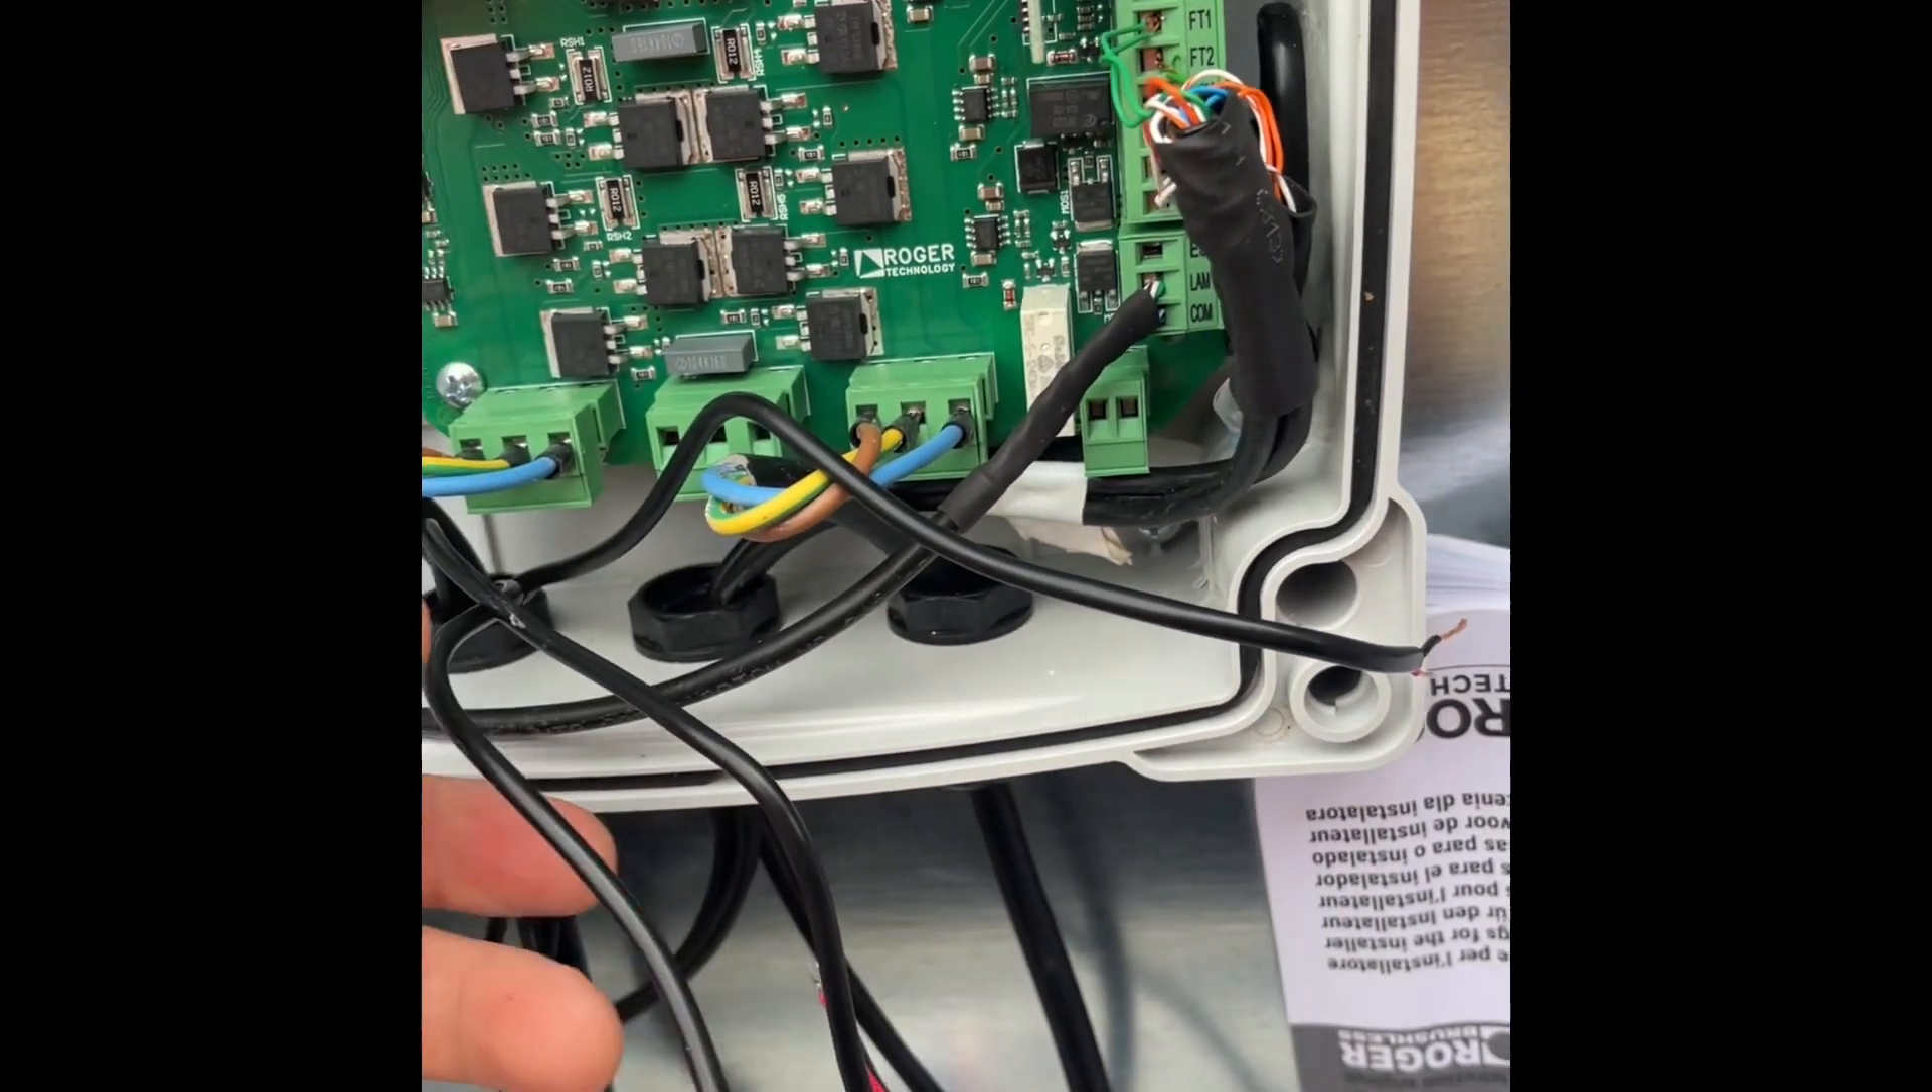All right so we've pulled the cables through and we've now got them inside the motor.